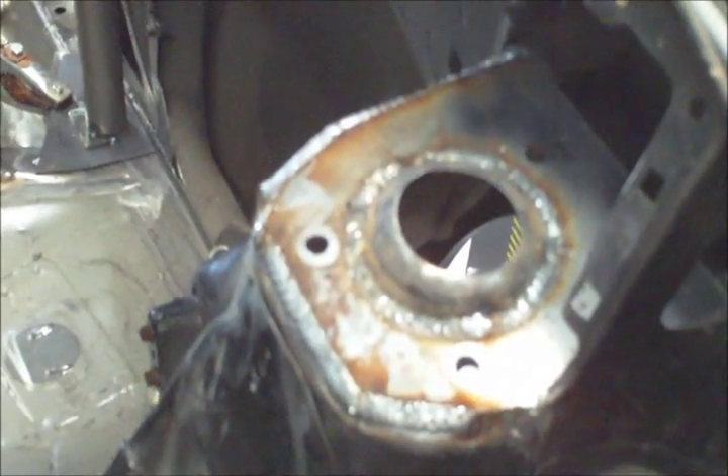And I'll just move around the back now and show you the rear strut towers have been plated as well. And that's where the backstays for the main hoop will attach.